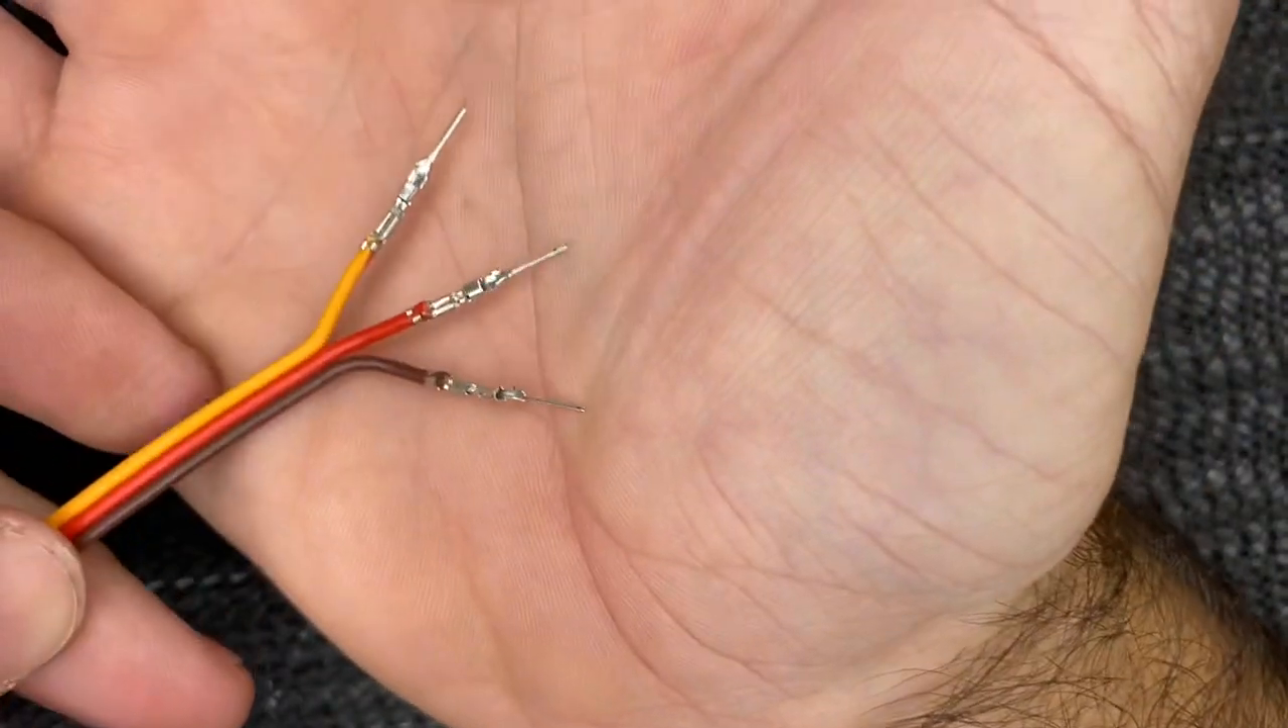We got all three wires crimped. Perfect crimps.